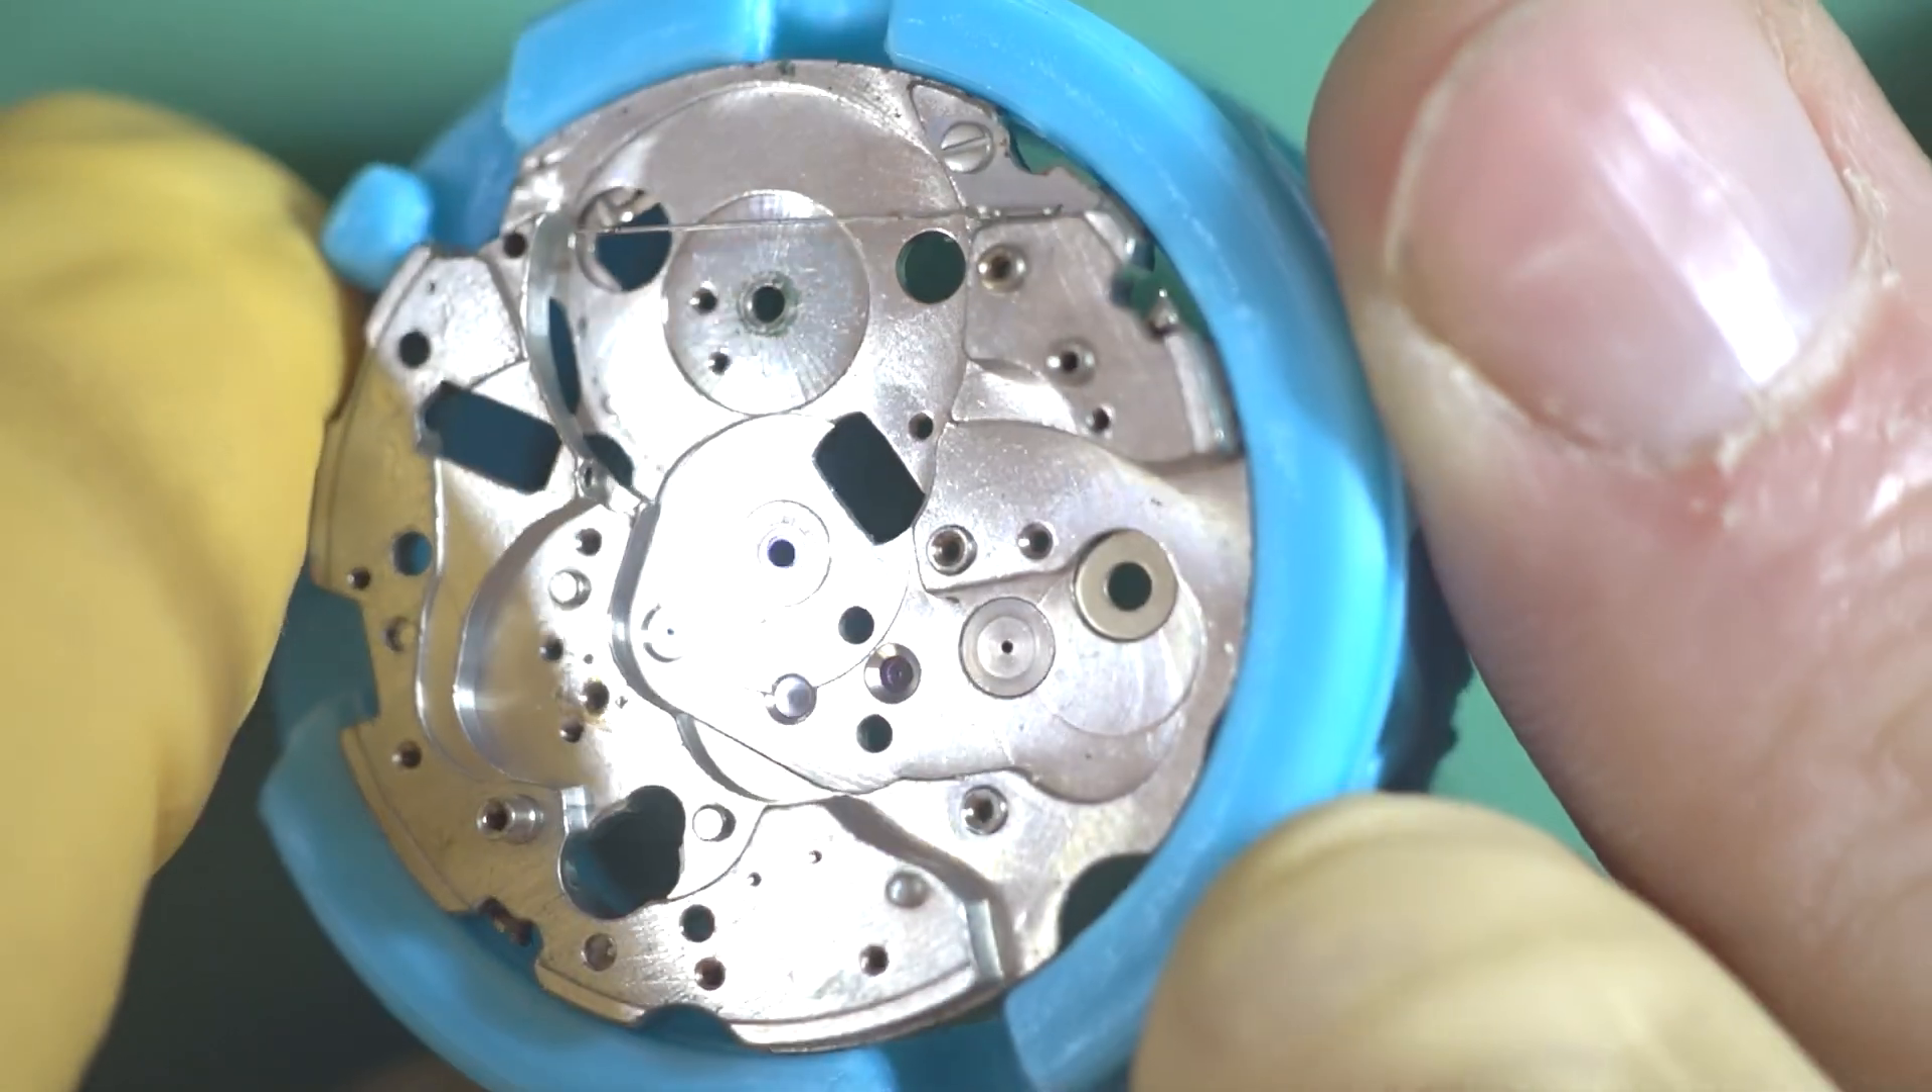Now we're back down to a bare plate.